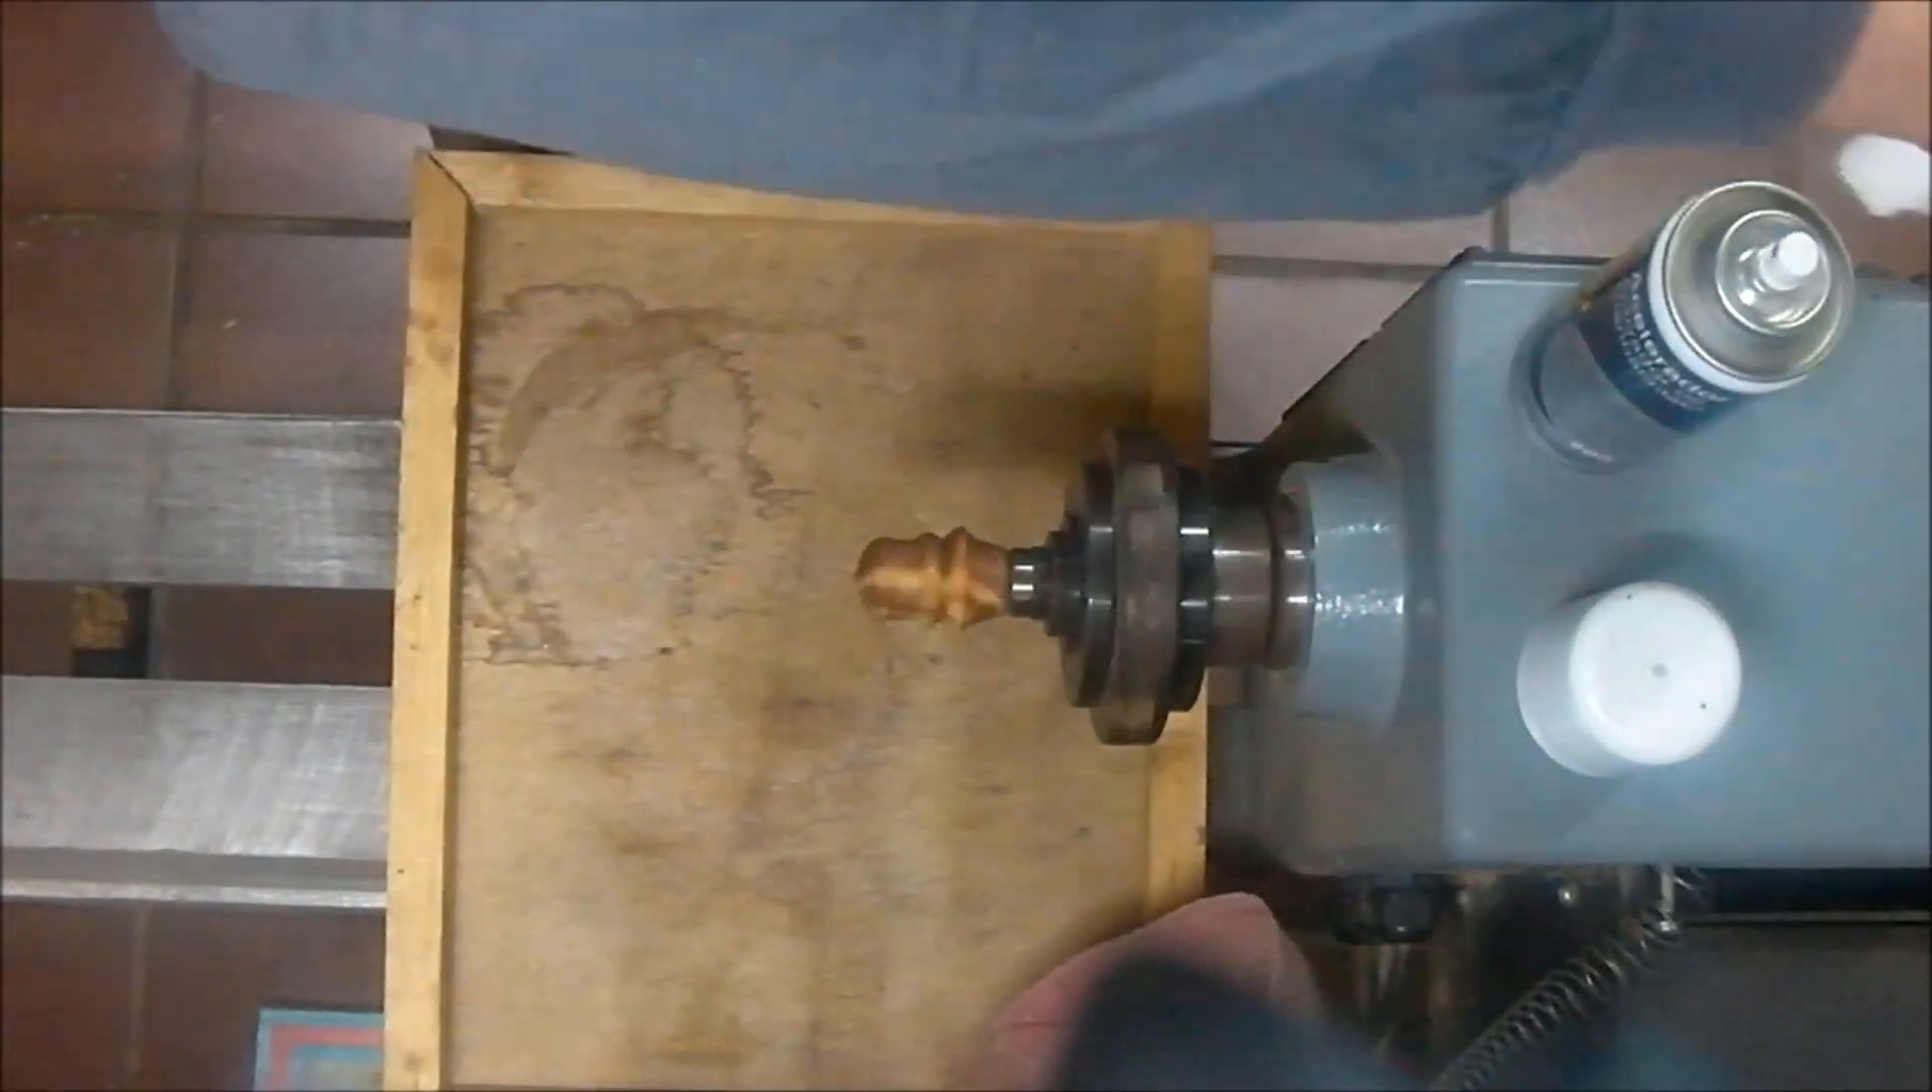Como veis, tengo montado el tapón.